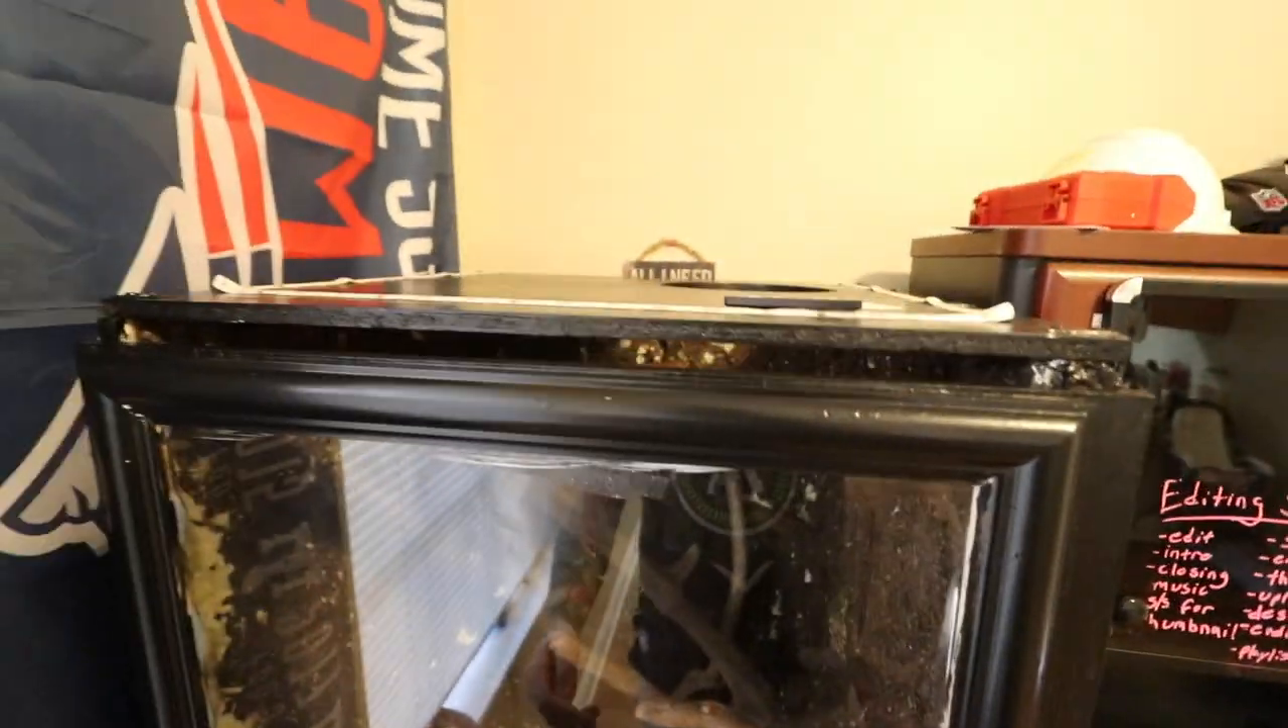So i screwed up when i was putting it together and there's a gap right there a gap right there.